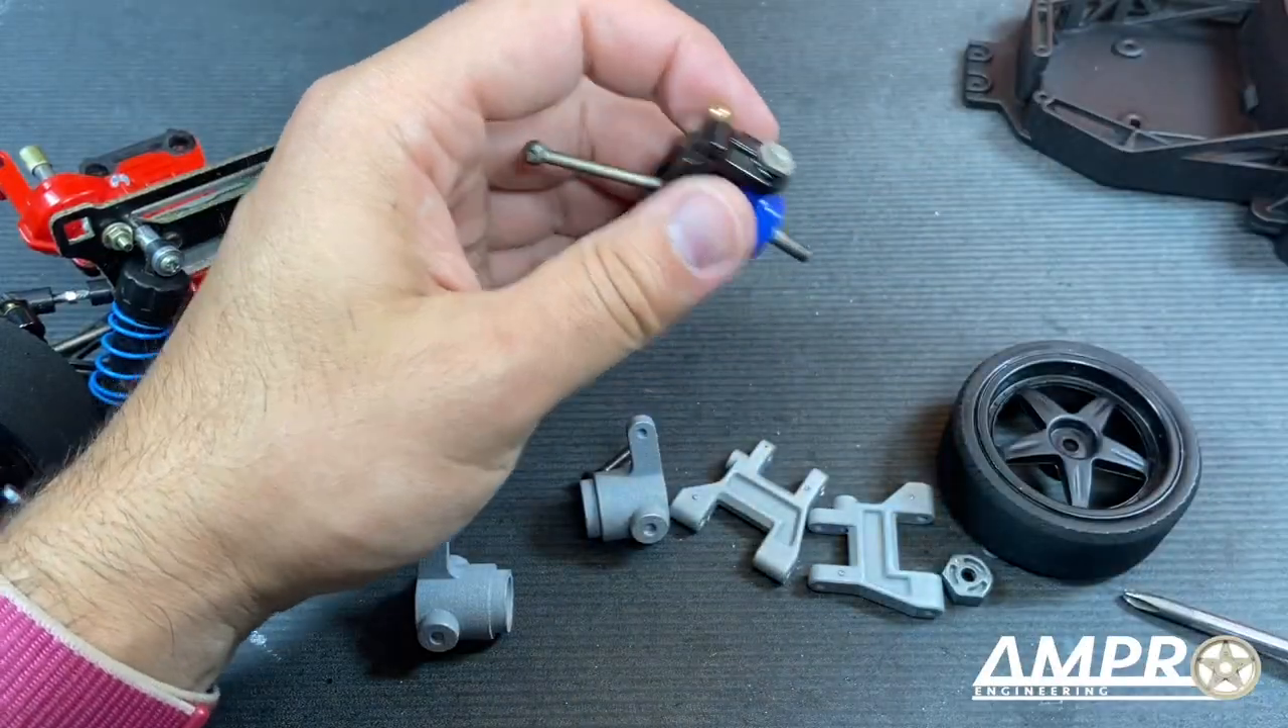We've got the hub off the car.